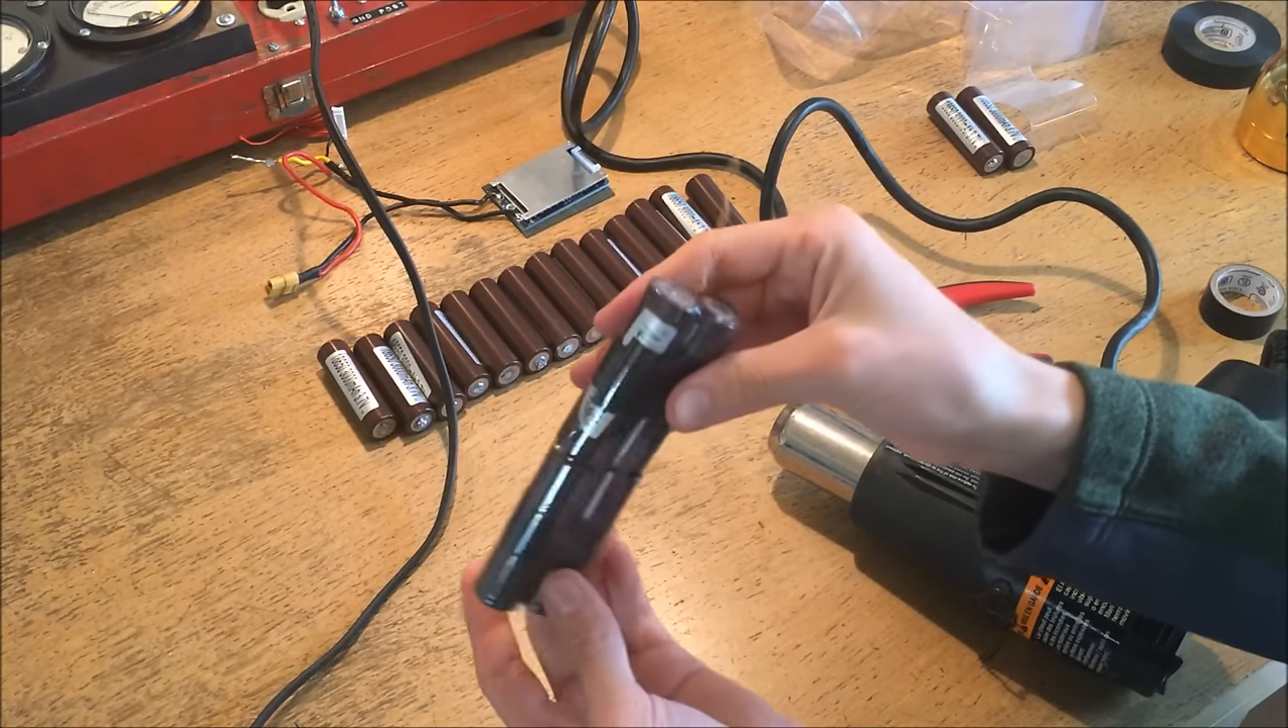And I would say that's good. So we've built our first 2S2P battery pack.